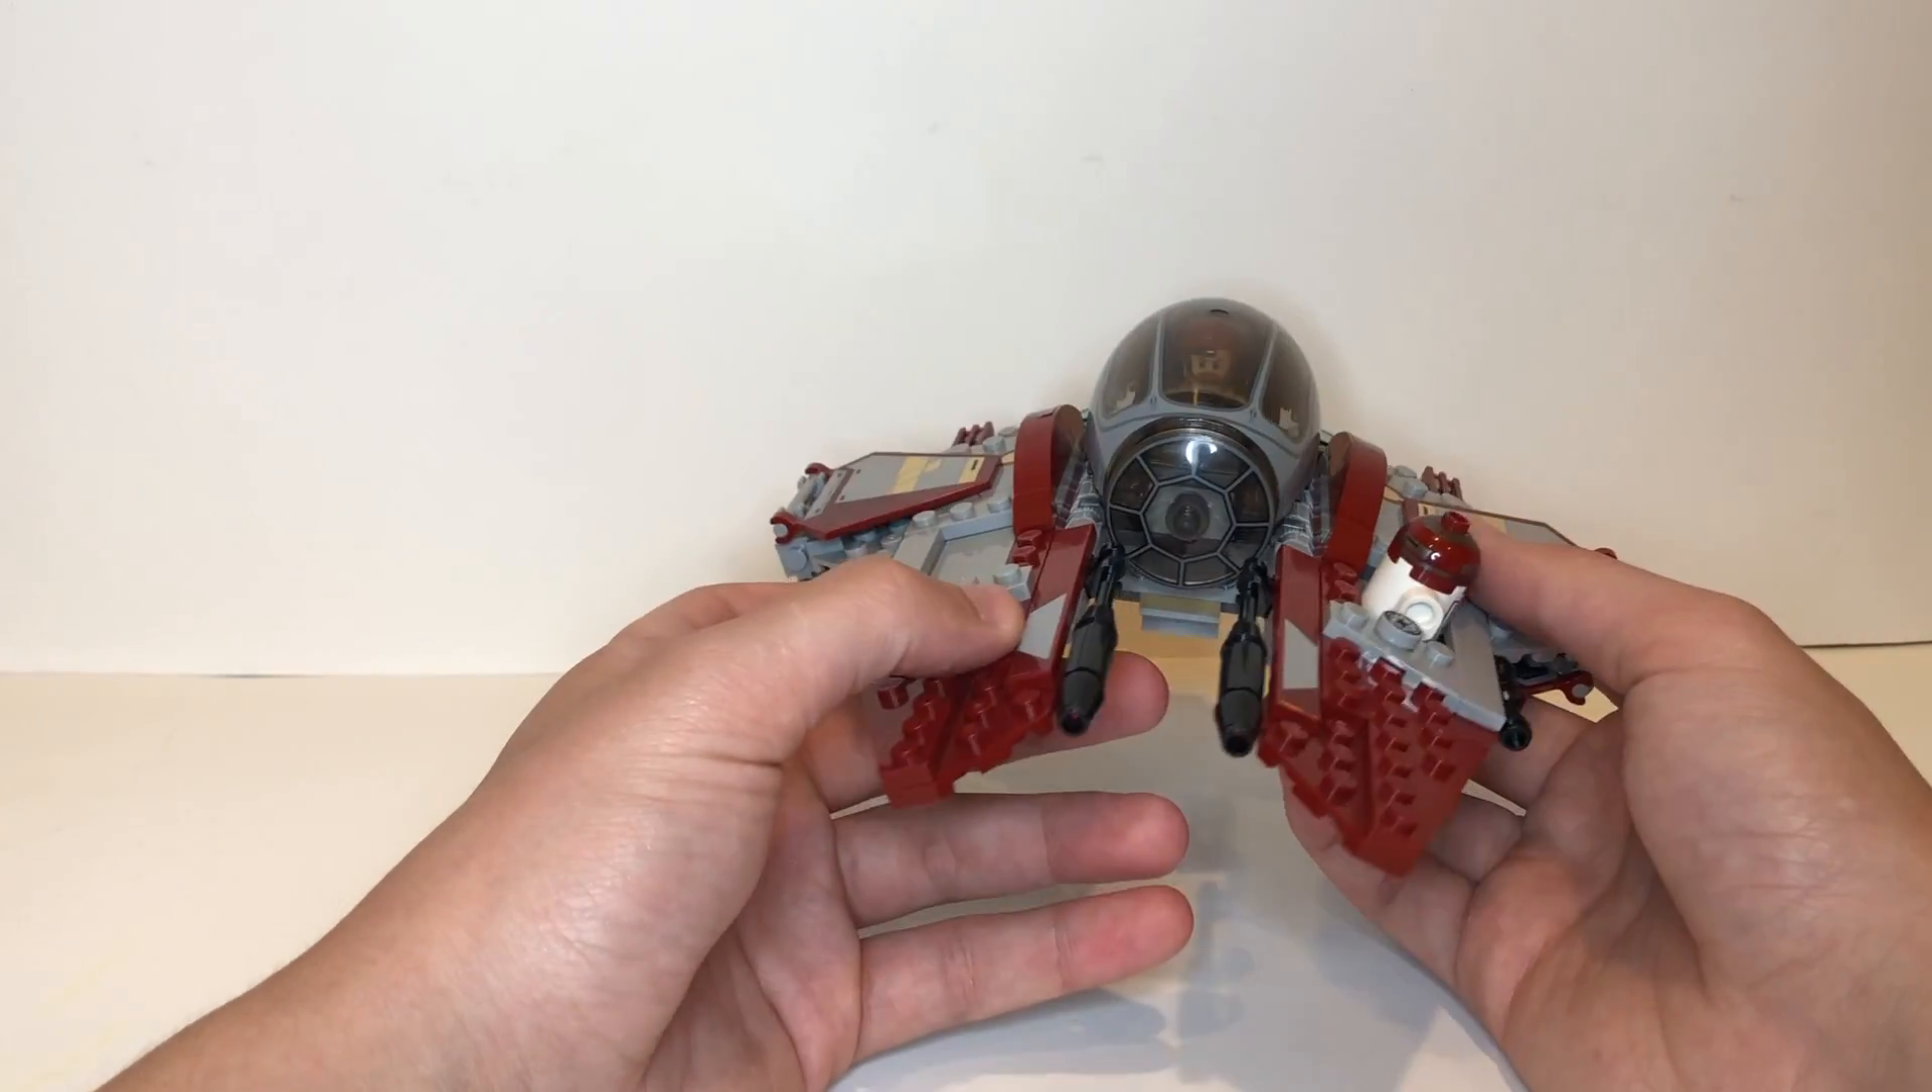Um, I do think my one complaint with this Jedi Interceptor is that the space for R4 right here is kind of awkward because like literally half his body is sticking out.